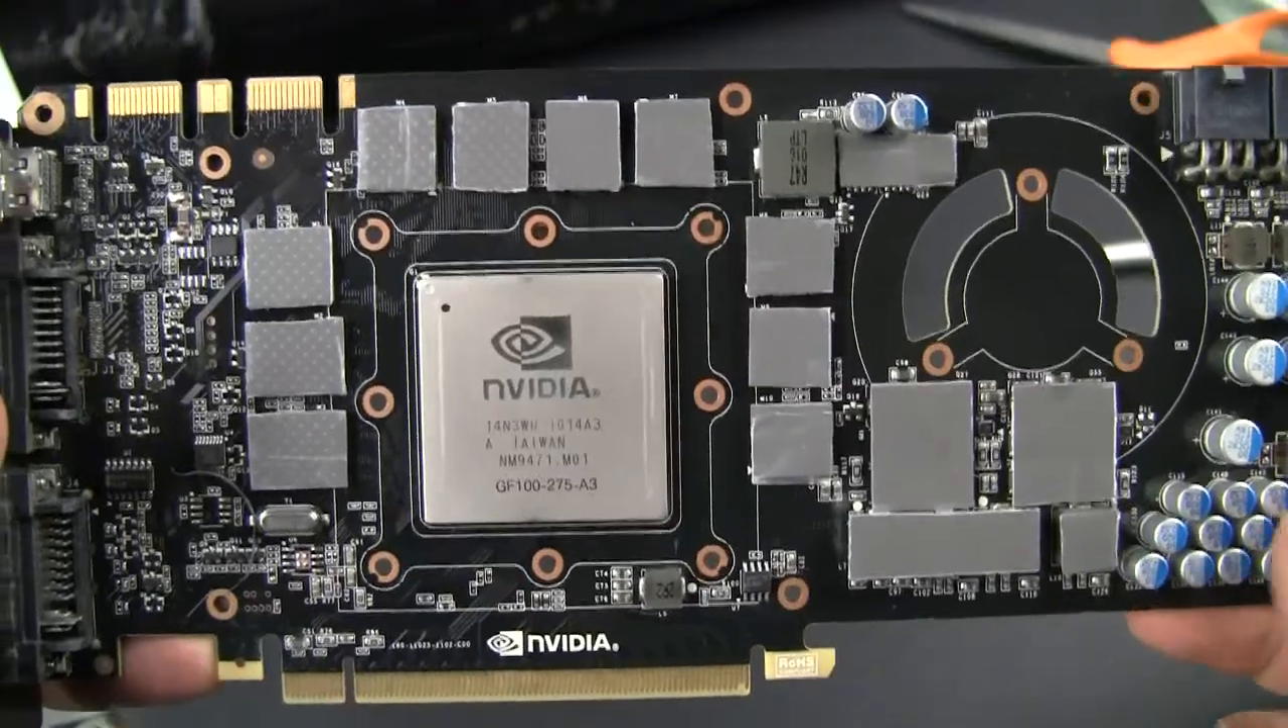Here I have all thermal pads attached in all places that it's supposed to be.